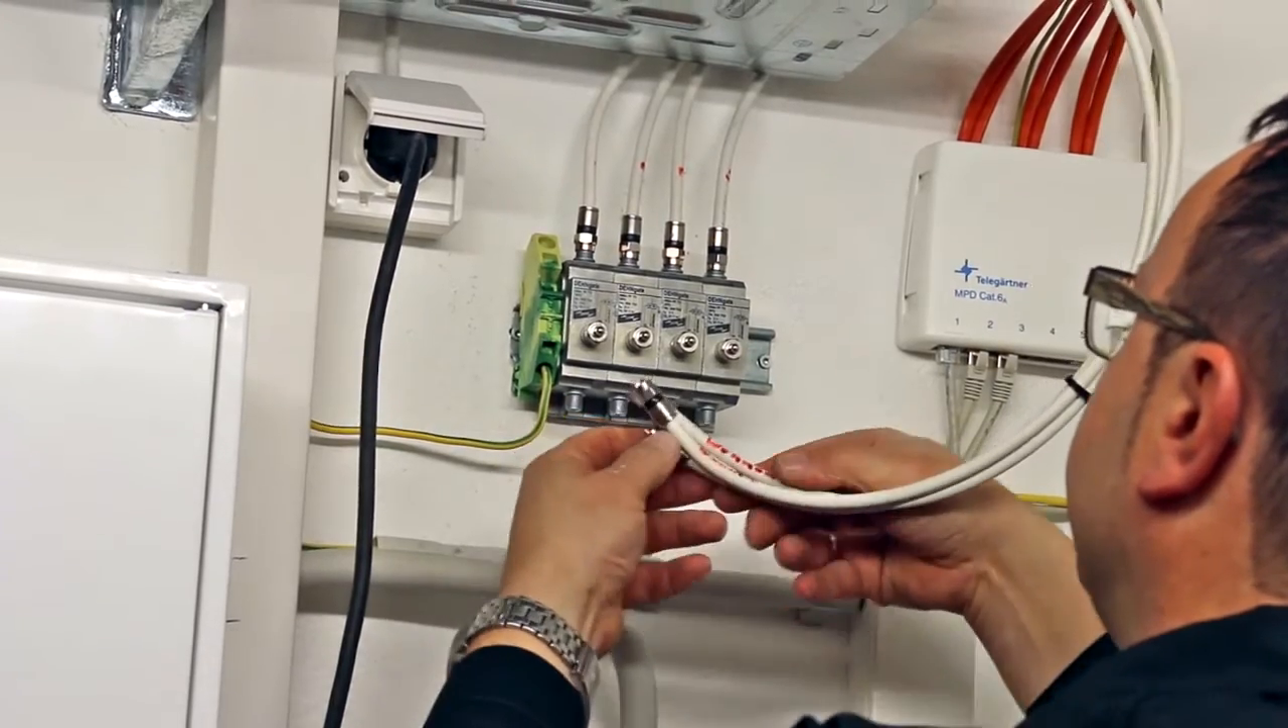Somit sind hier oben nun die 4 Speisekabel der Satellitenschüssel aufgelegt.